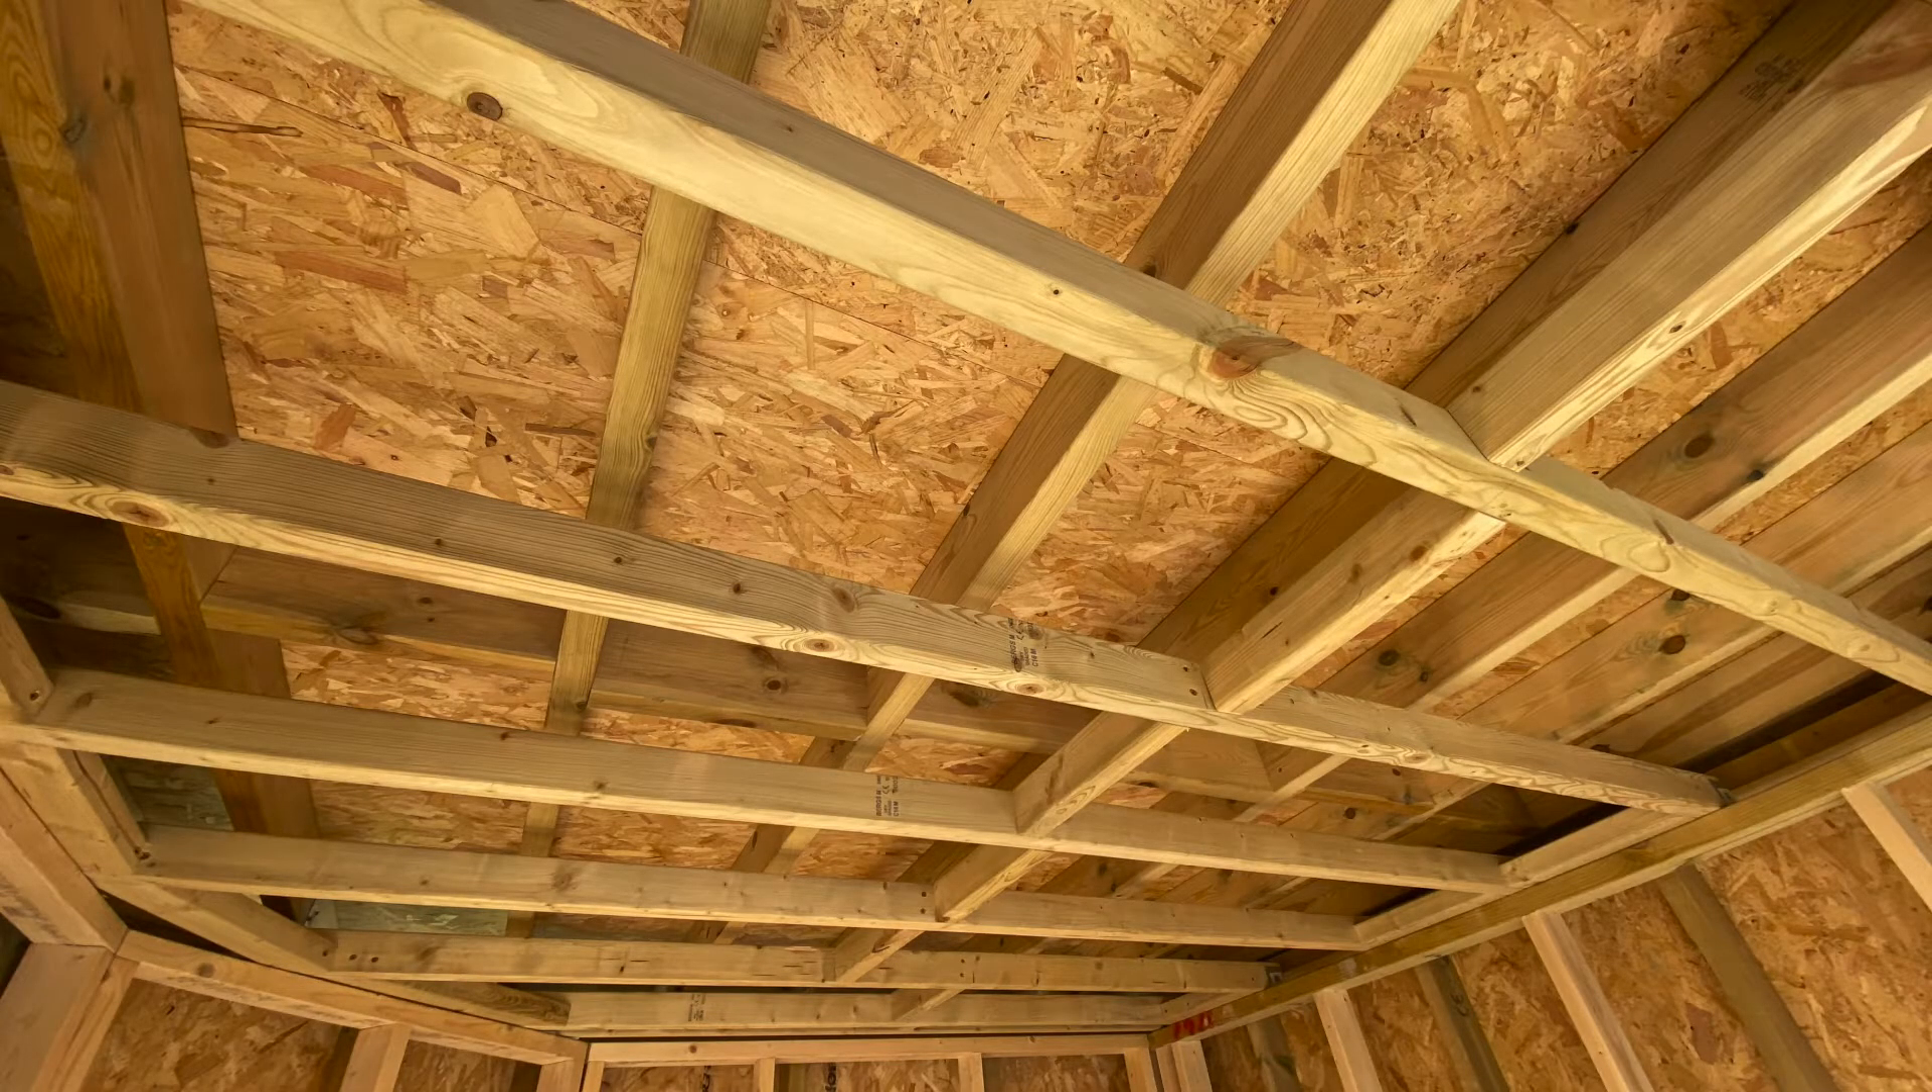There's the OSB sheeting on board and the roof structure finally completed.